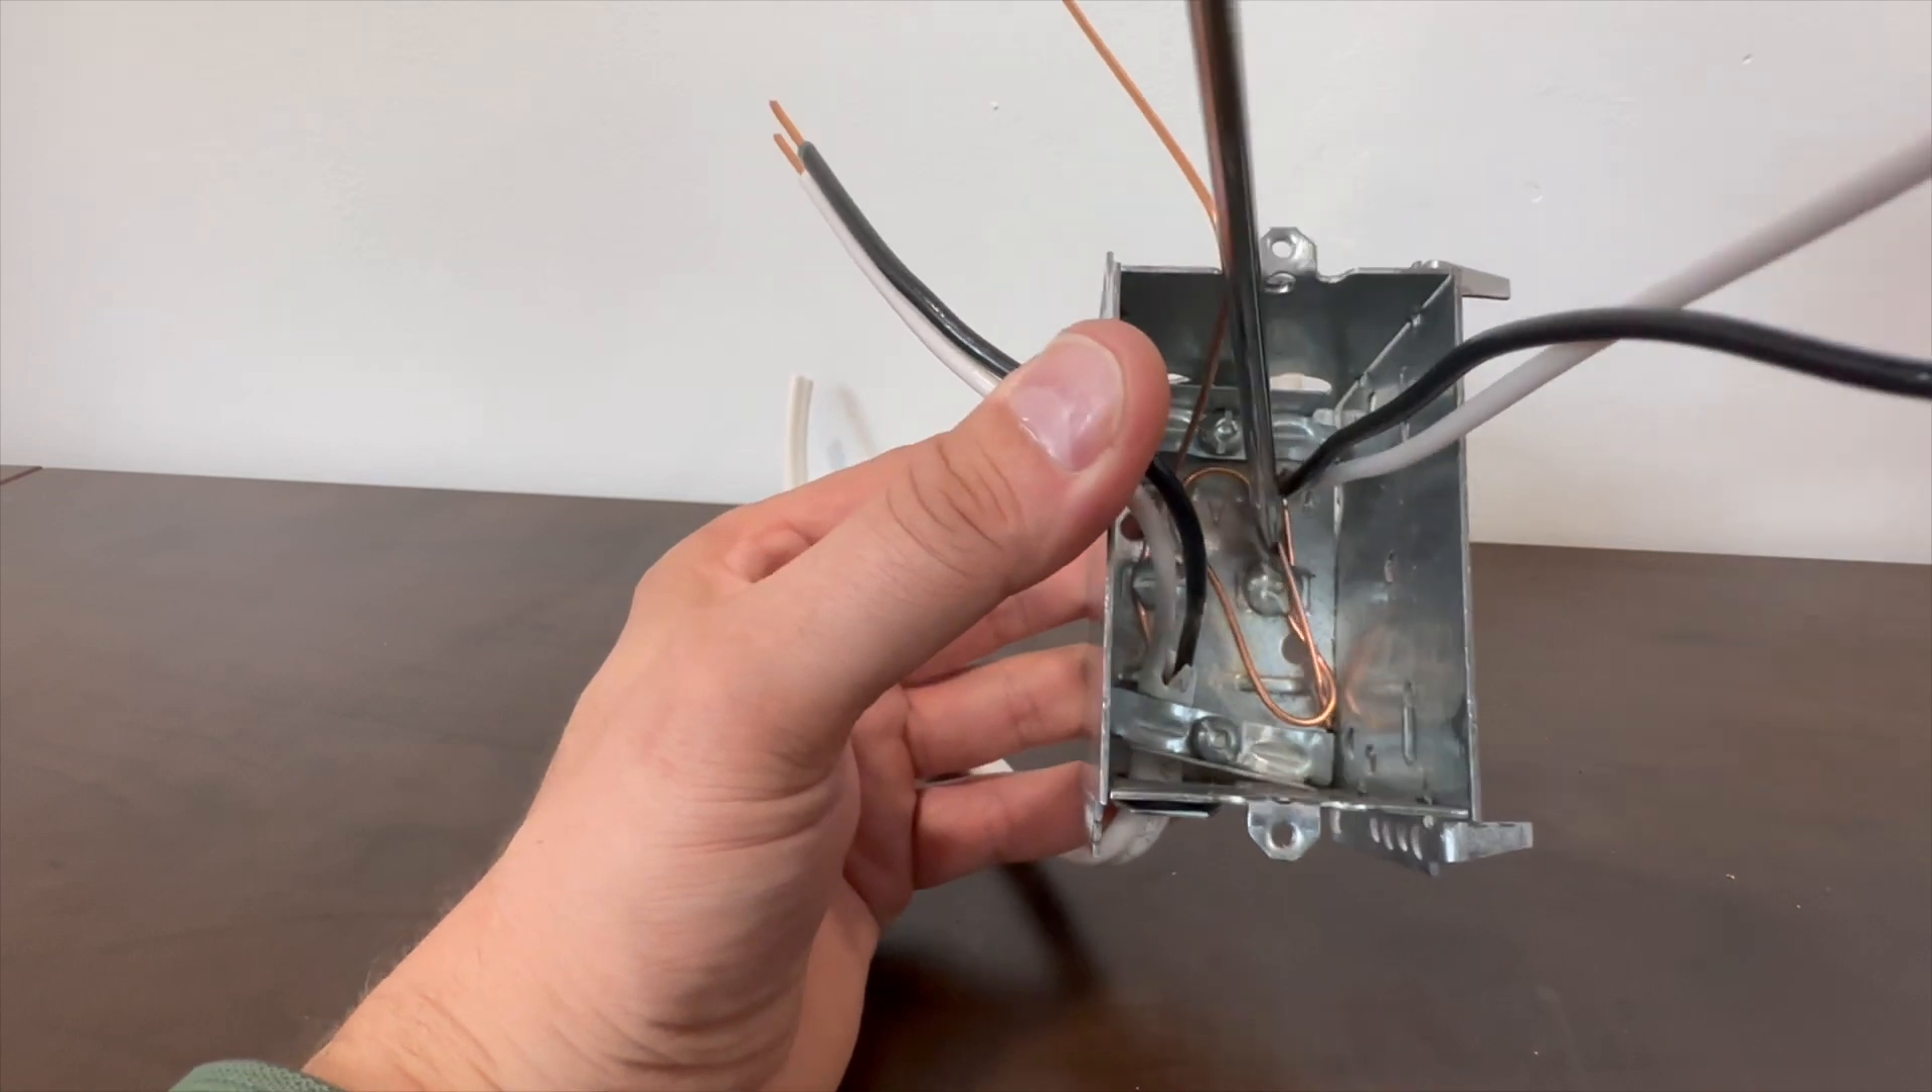So I've gone ahead and basically finished up the entering the wires into the boxes.